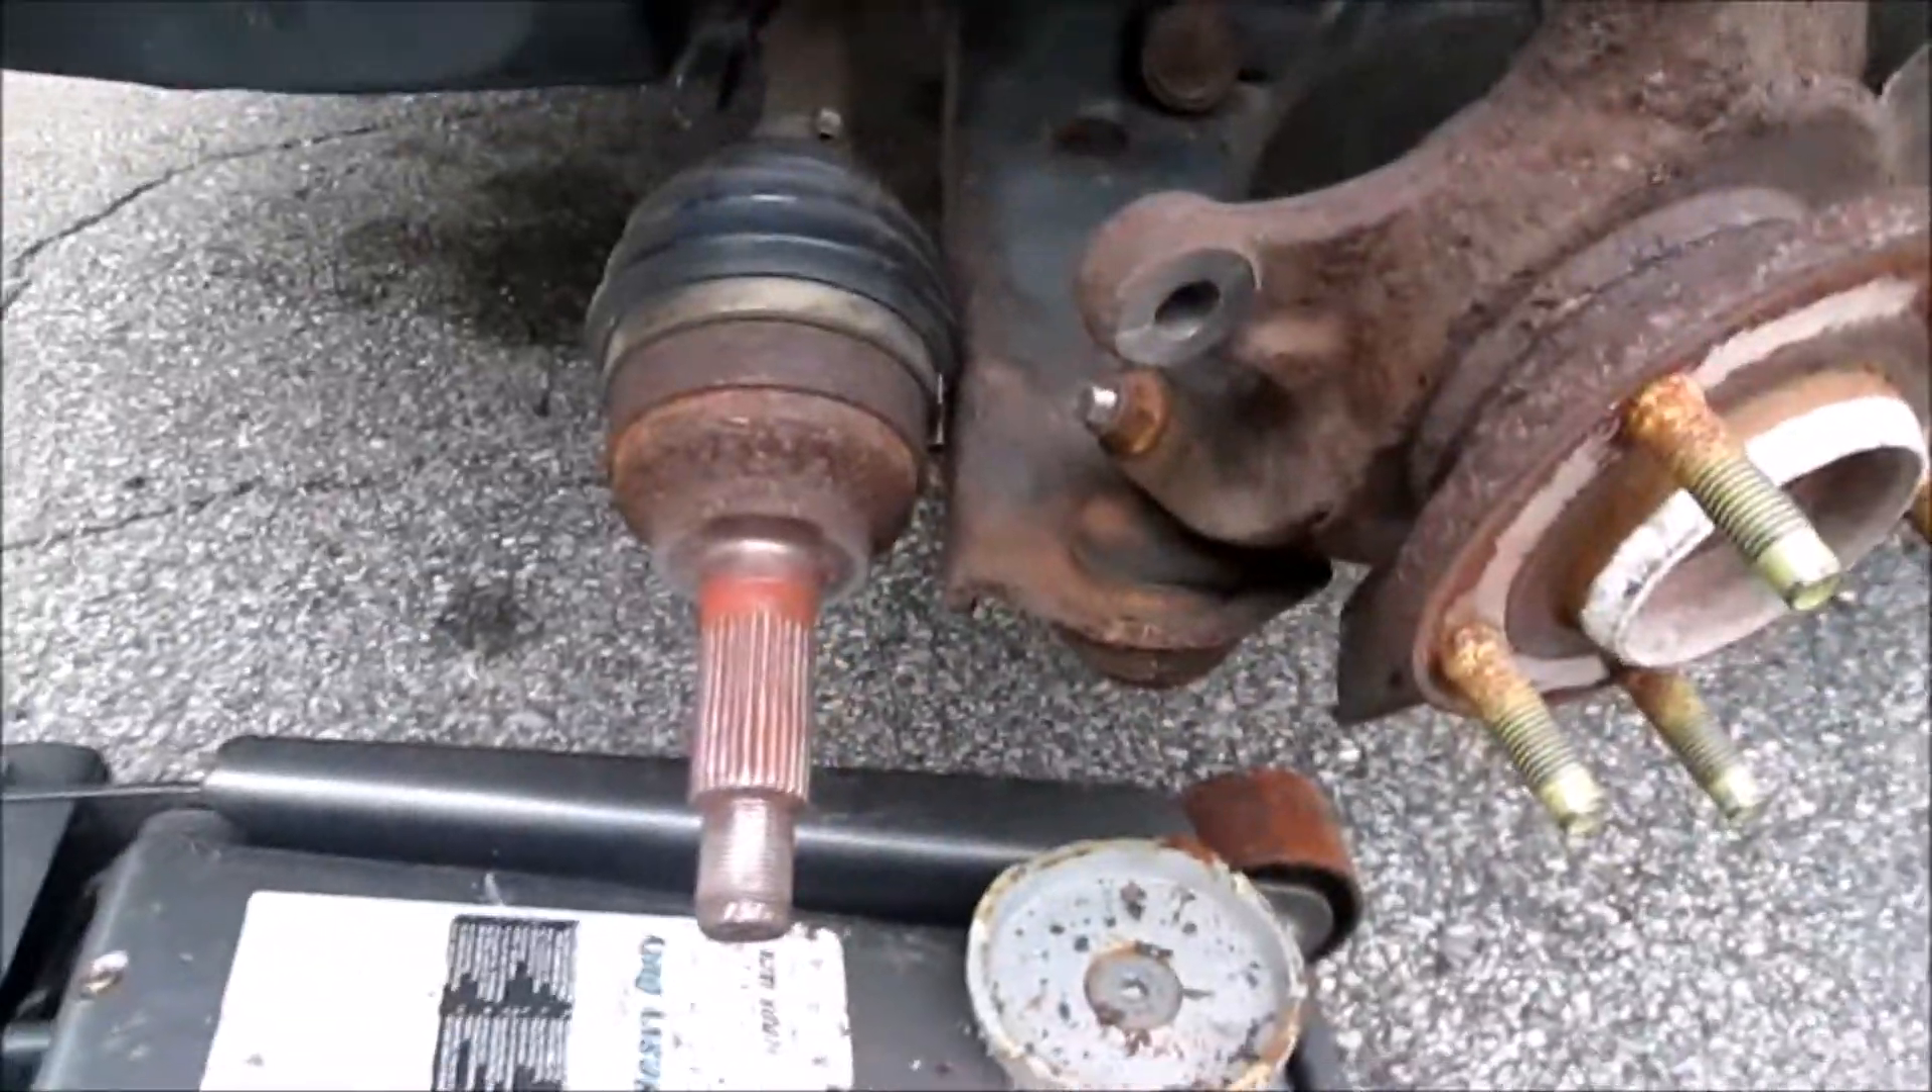Finally, I got the CV out of the knuckle and wheel bearing hub assembly.